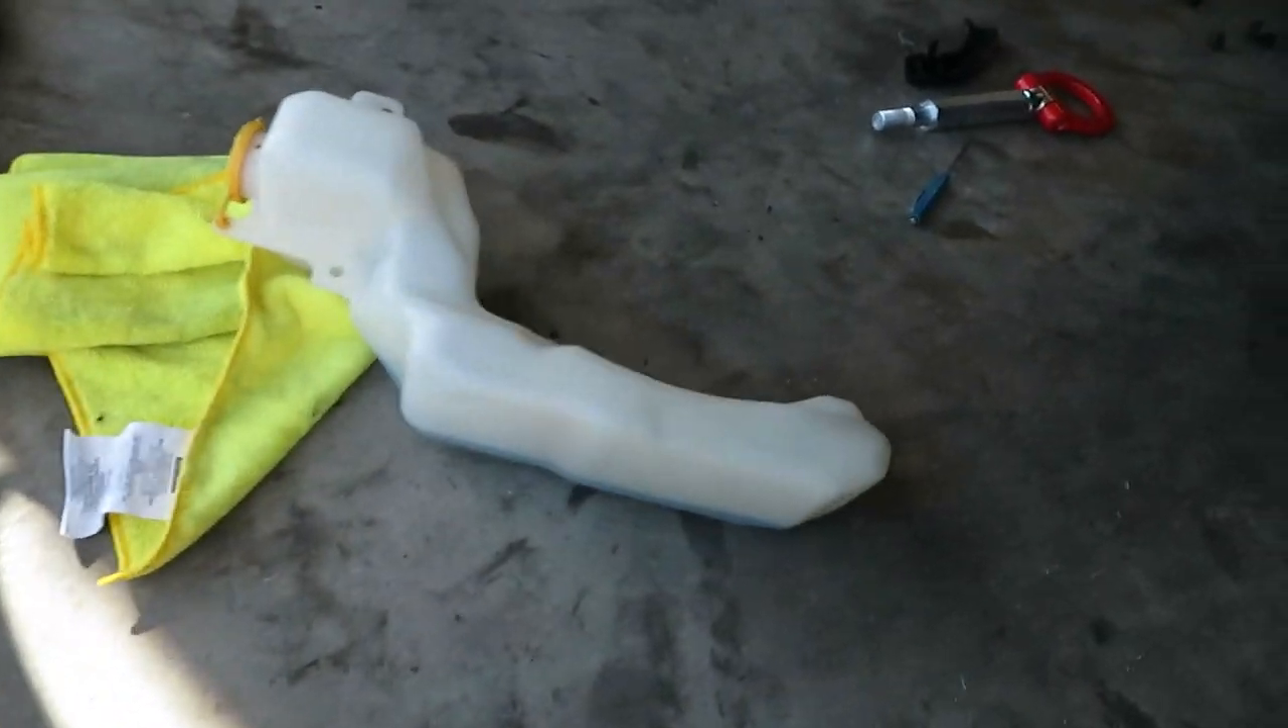I got the reservoir out with two 10 millimeter bolts and that little piece of the bottom just sticks in right down there.